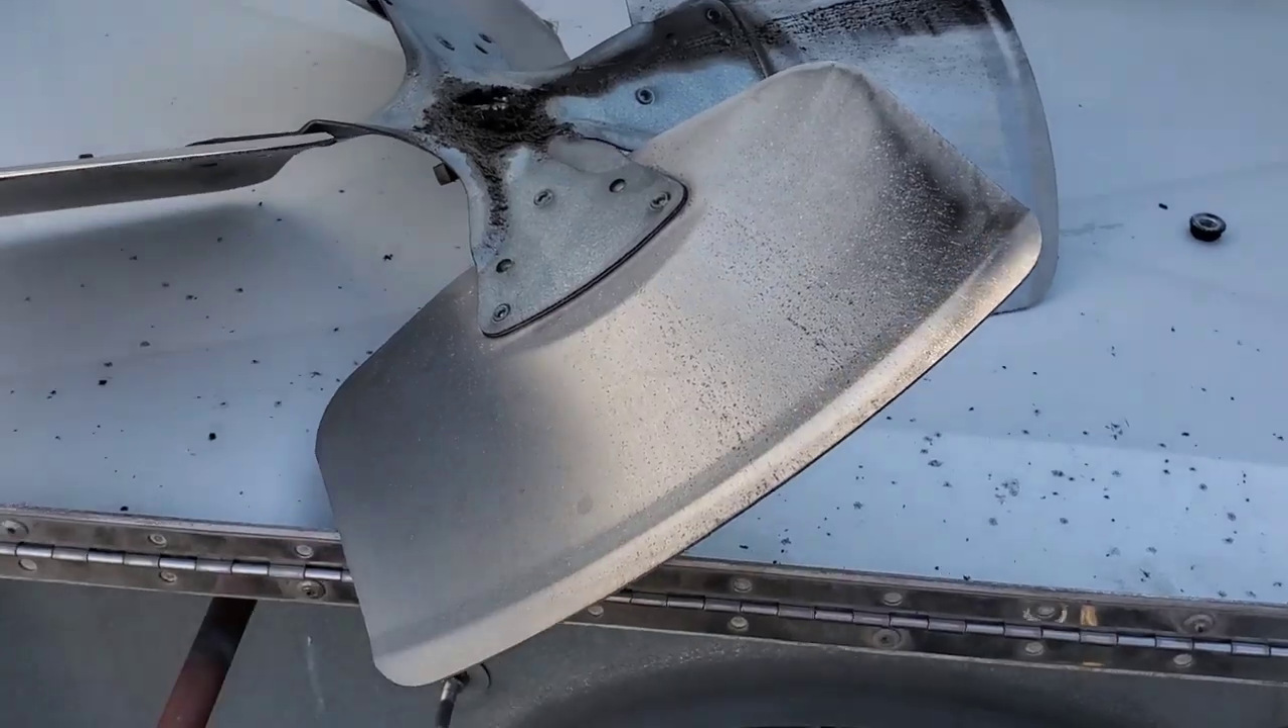Here's the fan blade. Okay, it came off quite easily, actually.